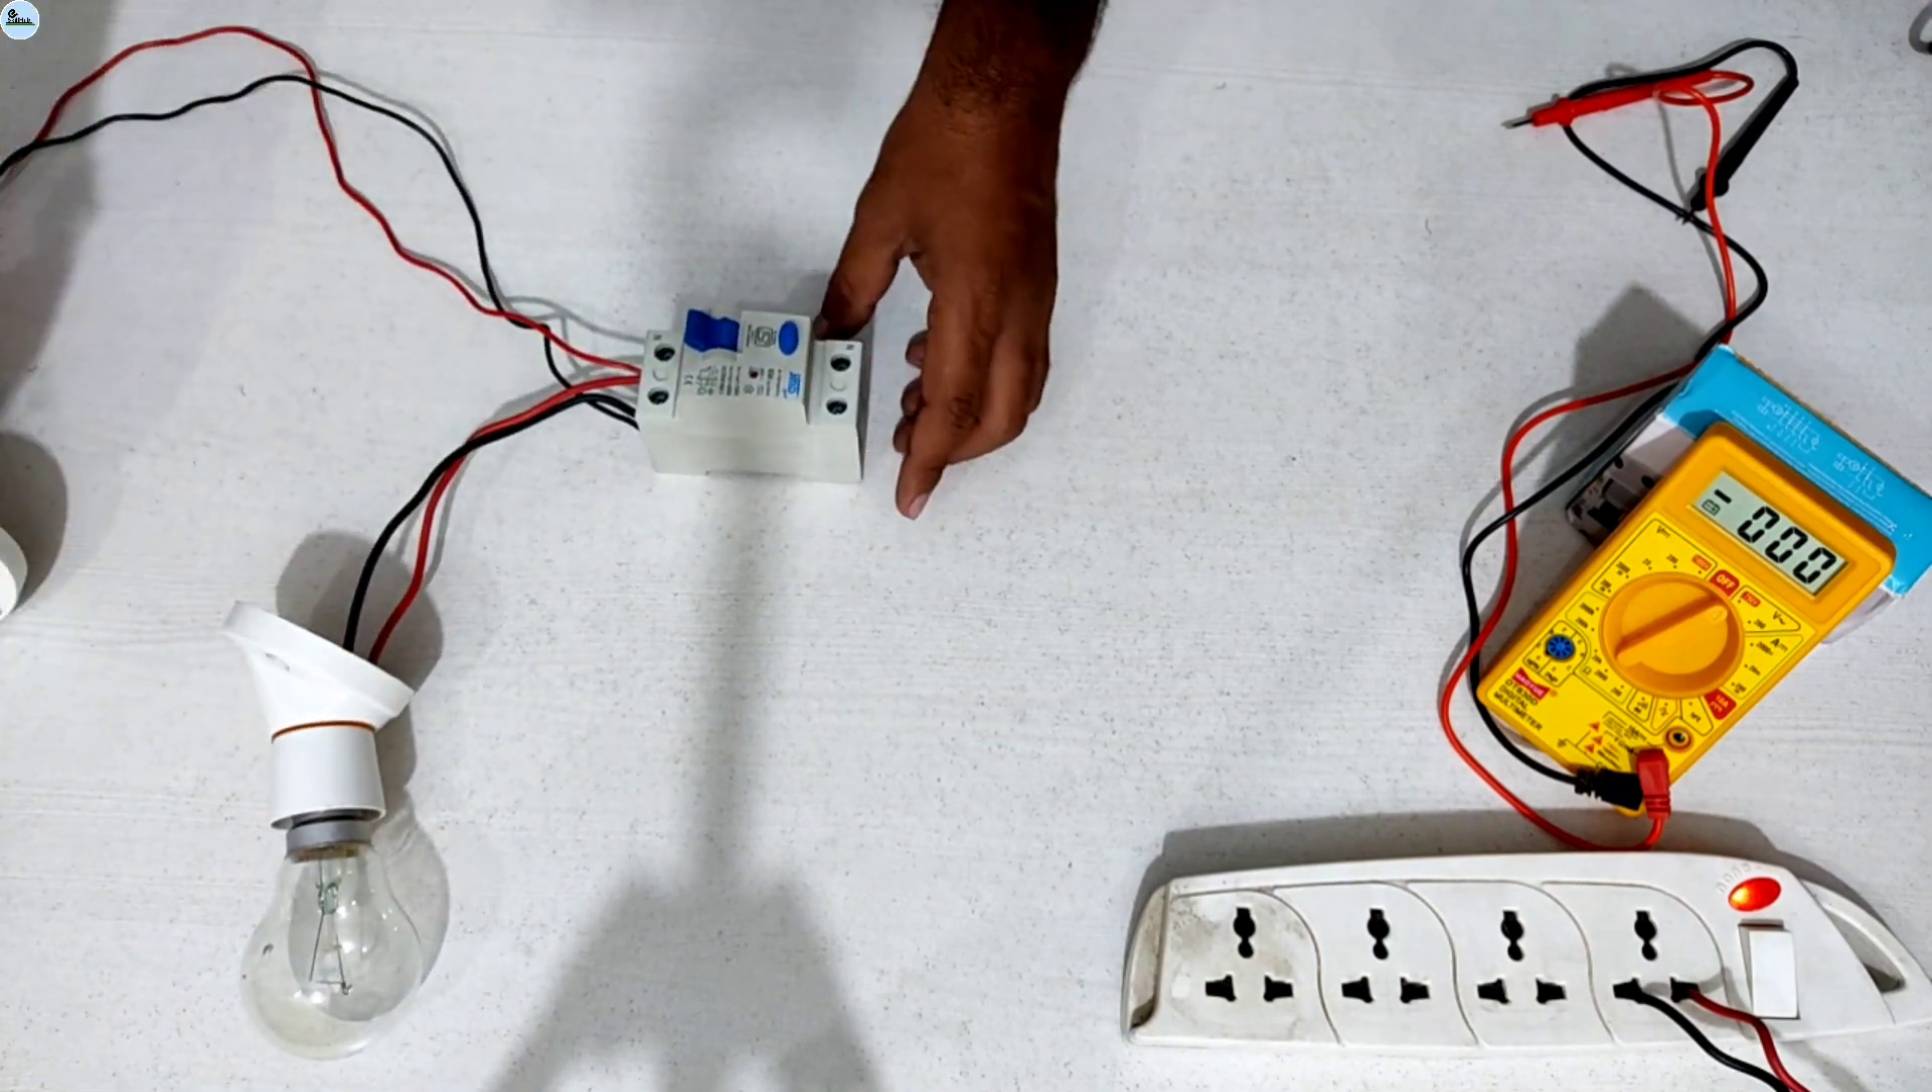हमने input supply जो है load डाल दिया है input supply connect कर लिया है power supply connect कर लिया है उसके साथ हमने एक bulb को भी attach कर लिया है।